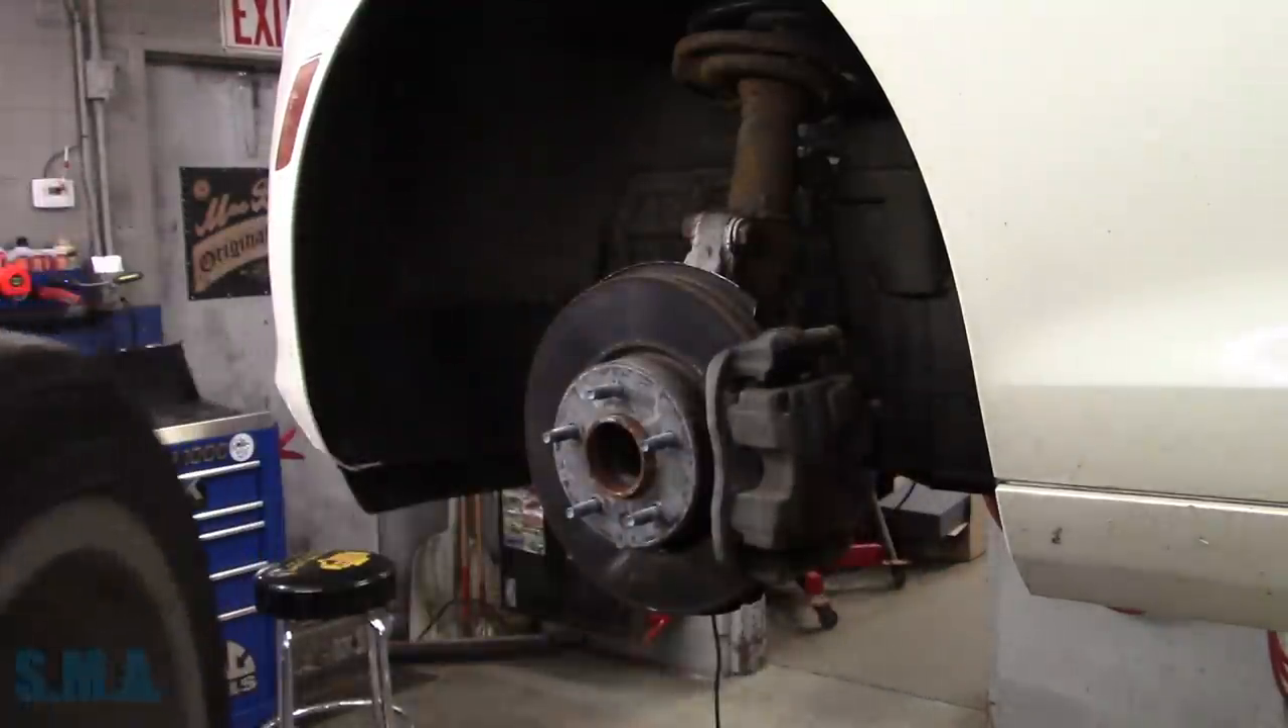Removed the wheel, not the tire.